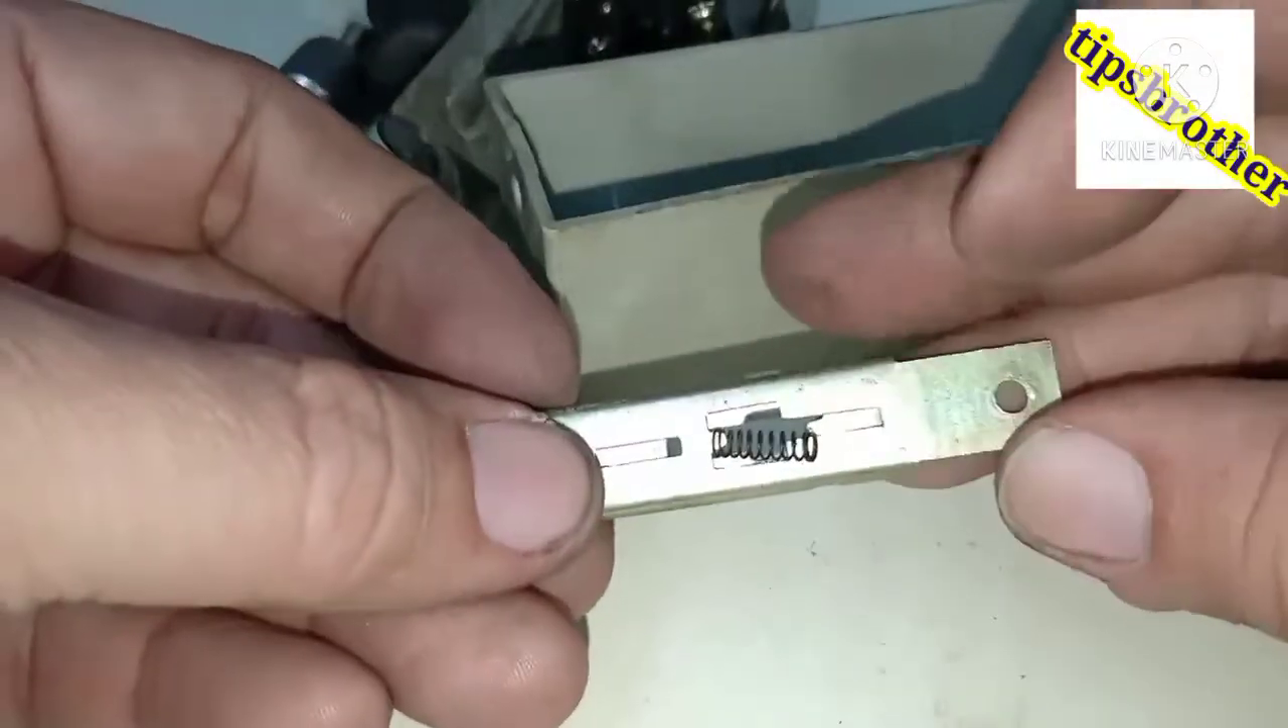Yan nasa gitna na po yung spring.